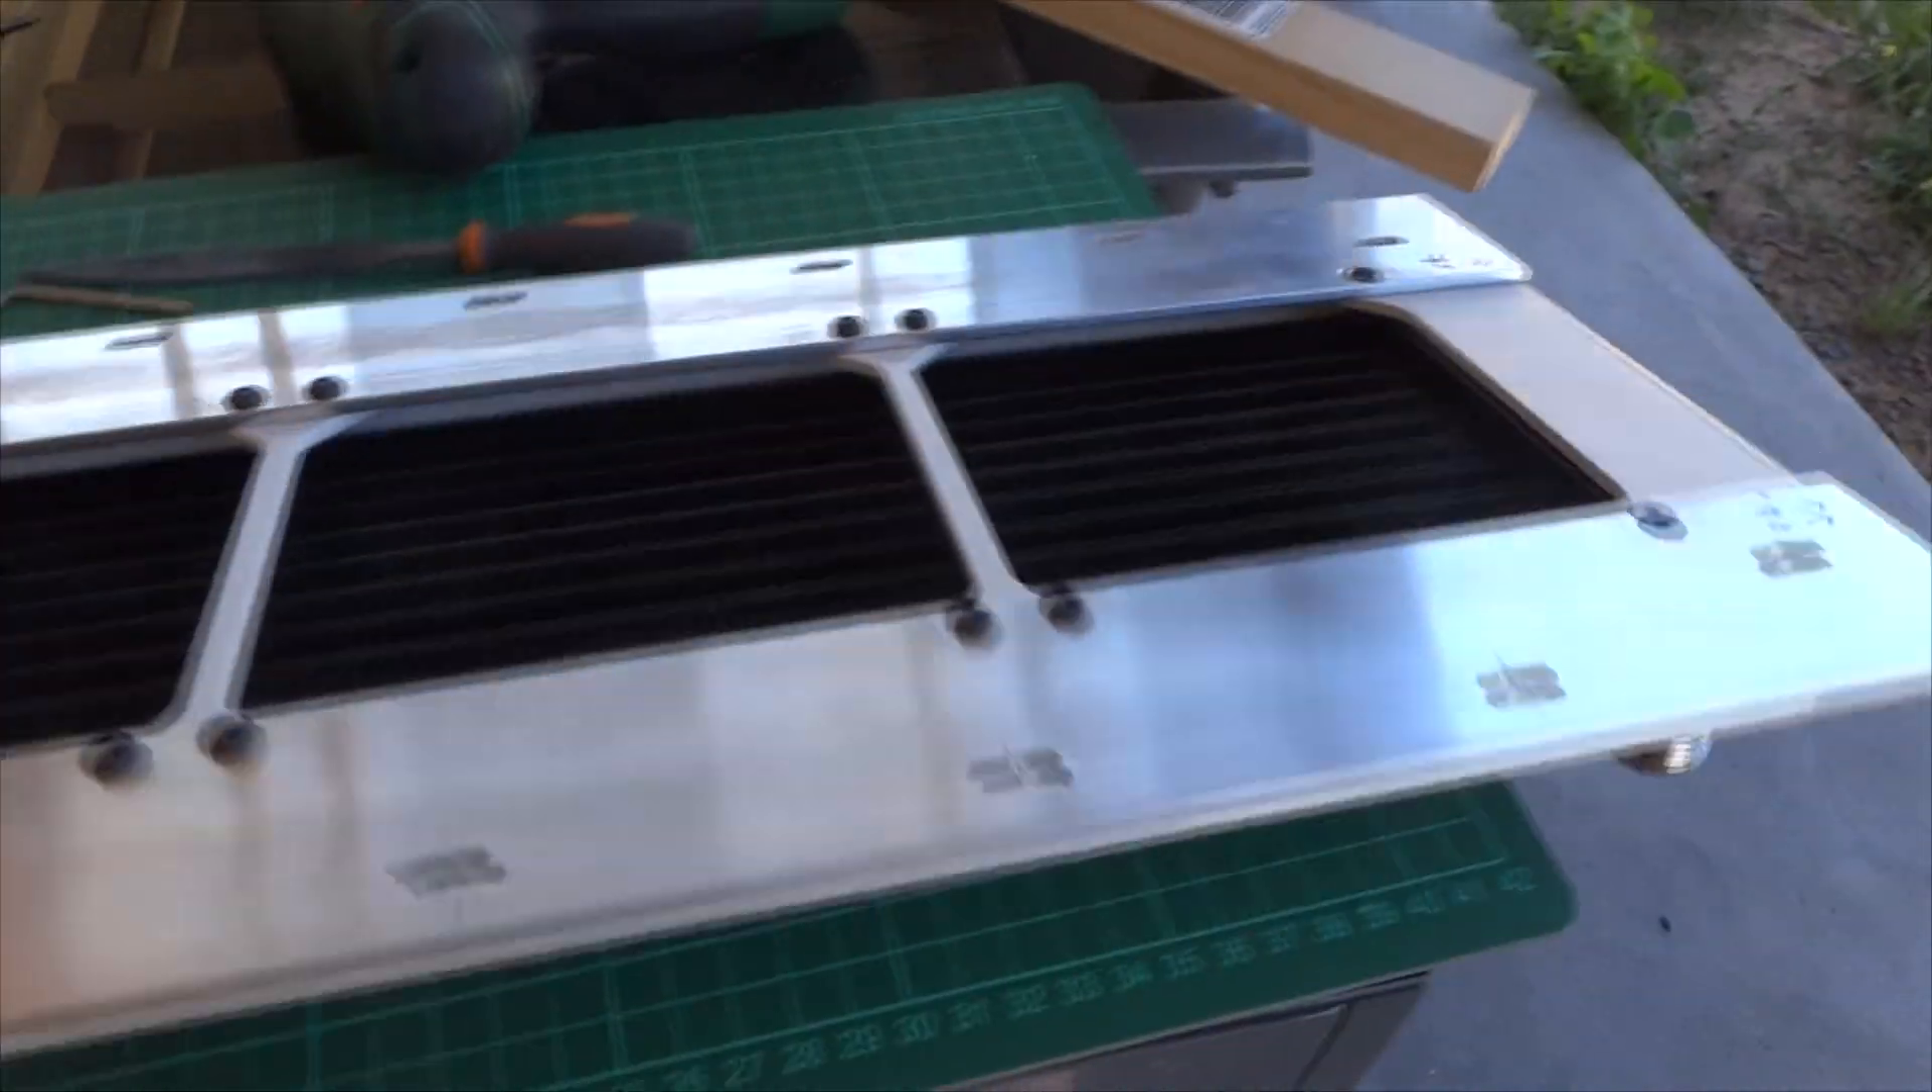Here's the top radiator mounting brackets done that's the front as you can see I've tapped the radiator out to M4.